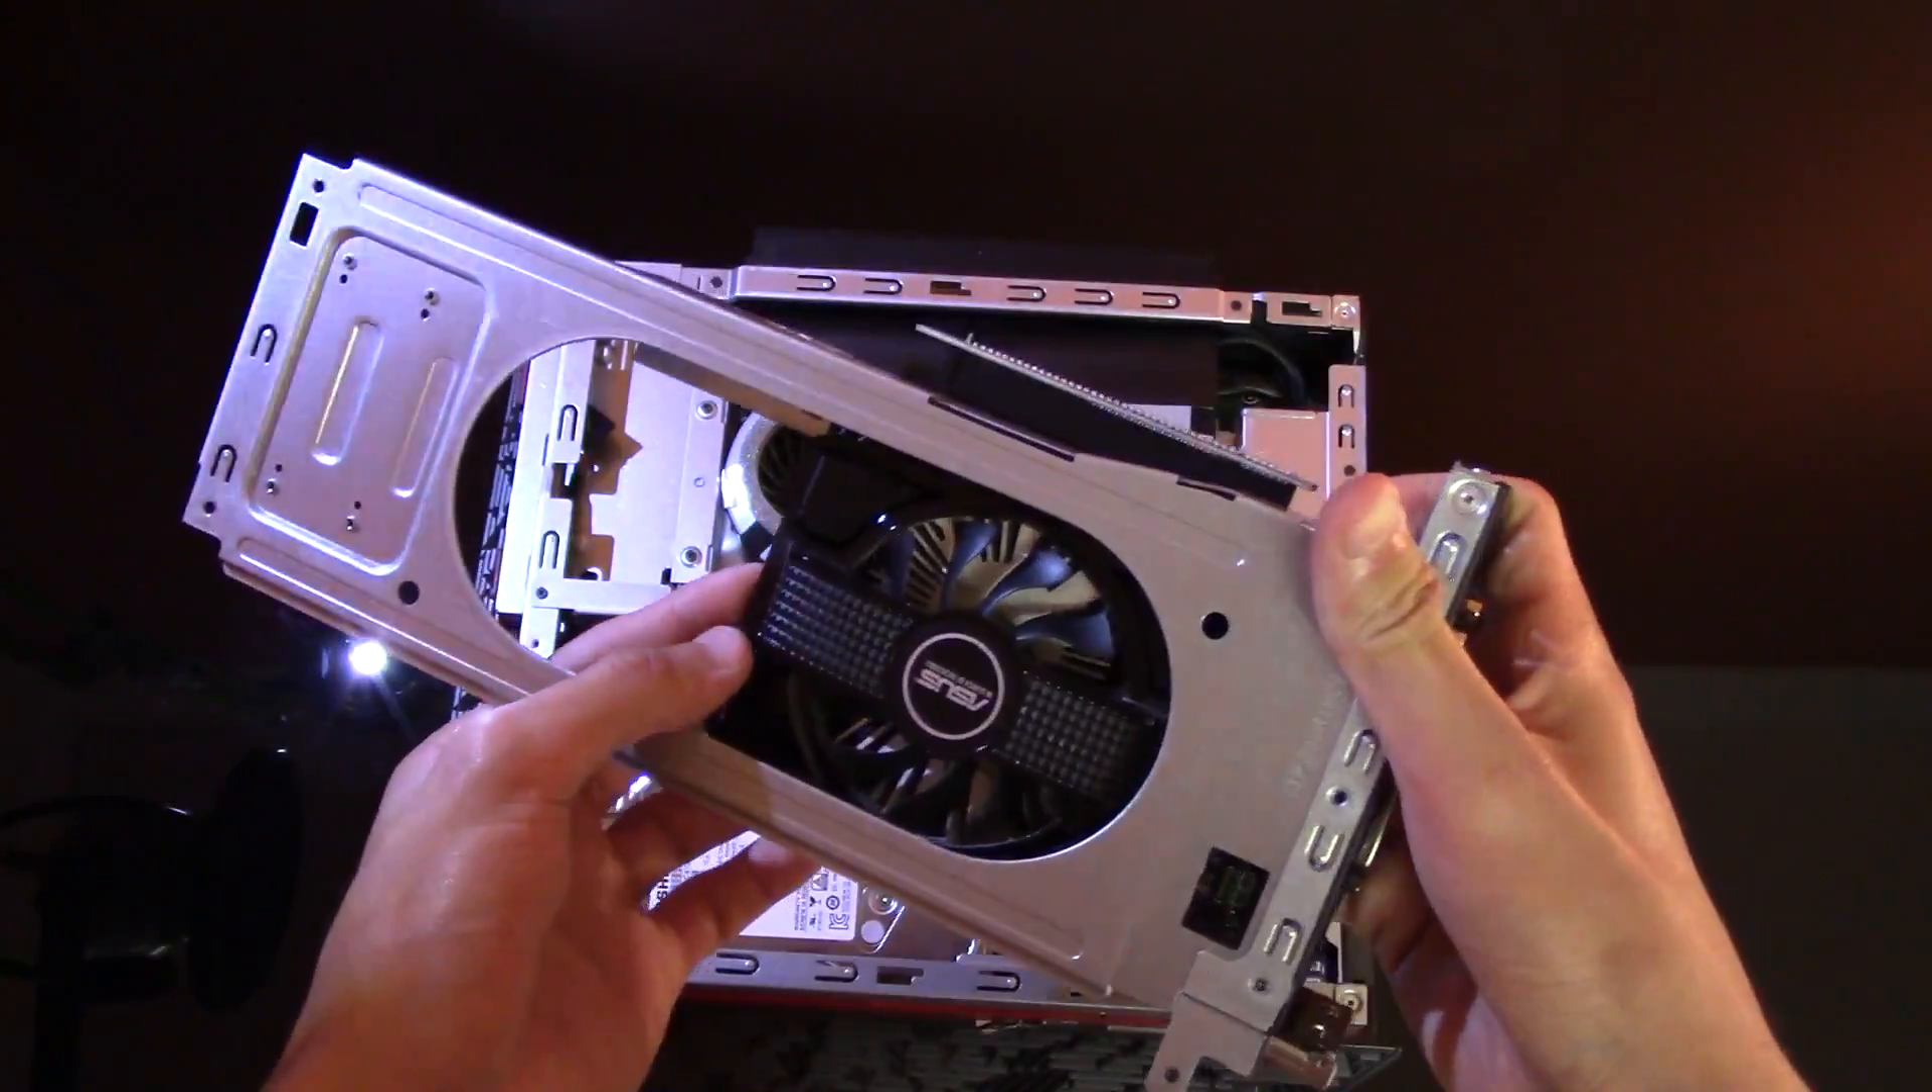Now we have the actual tray out that holds the graphics card.